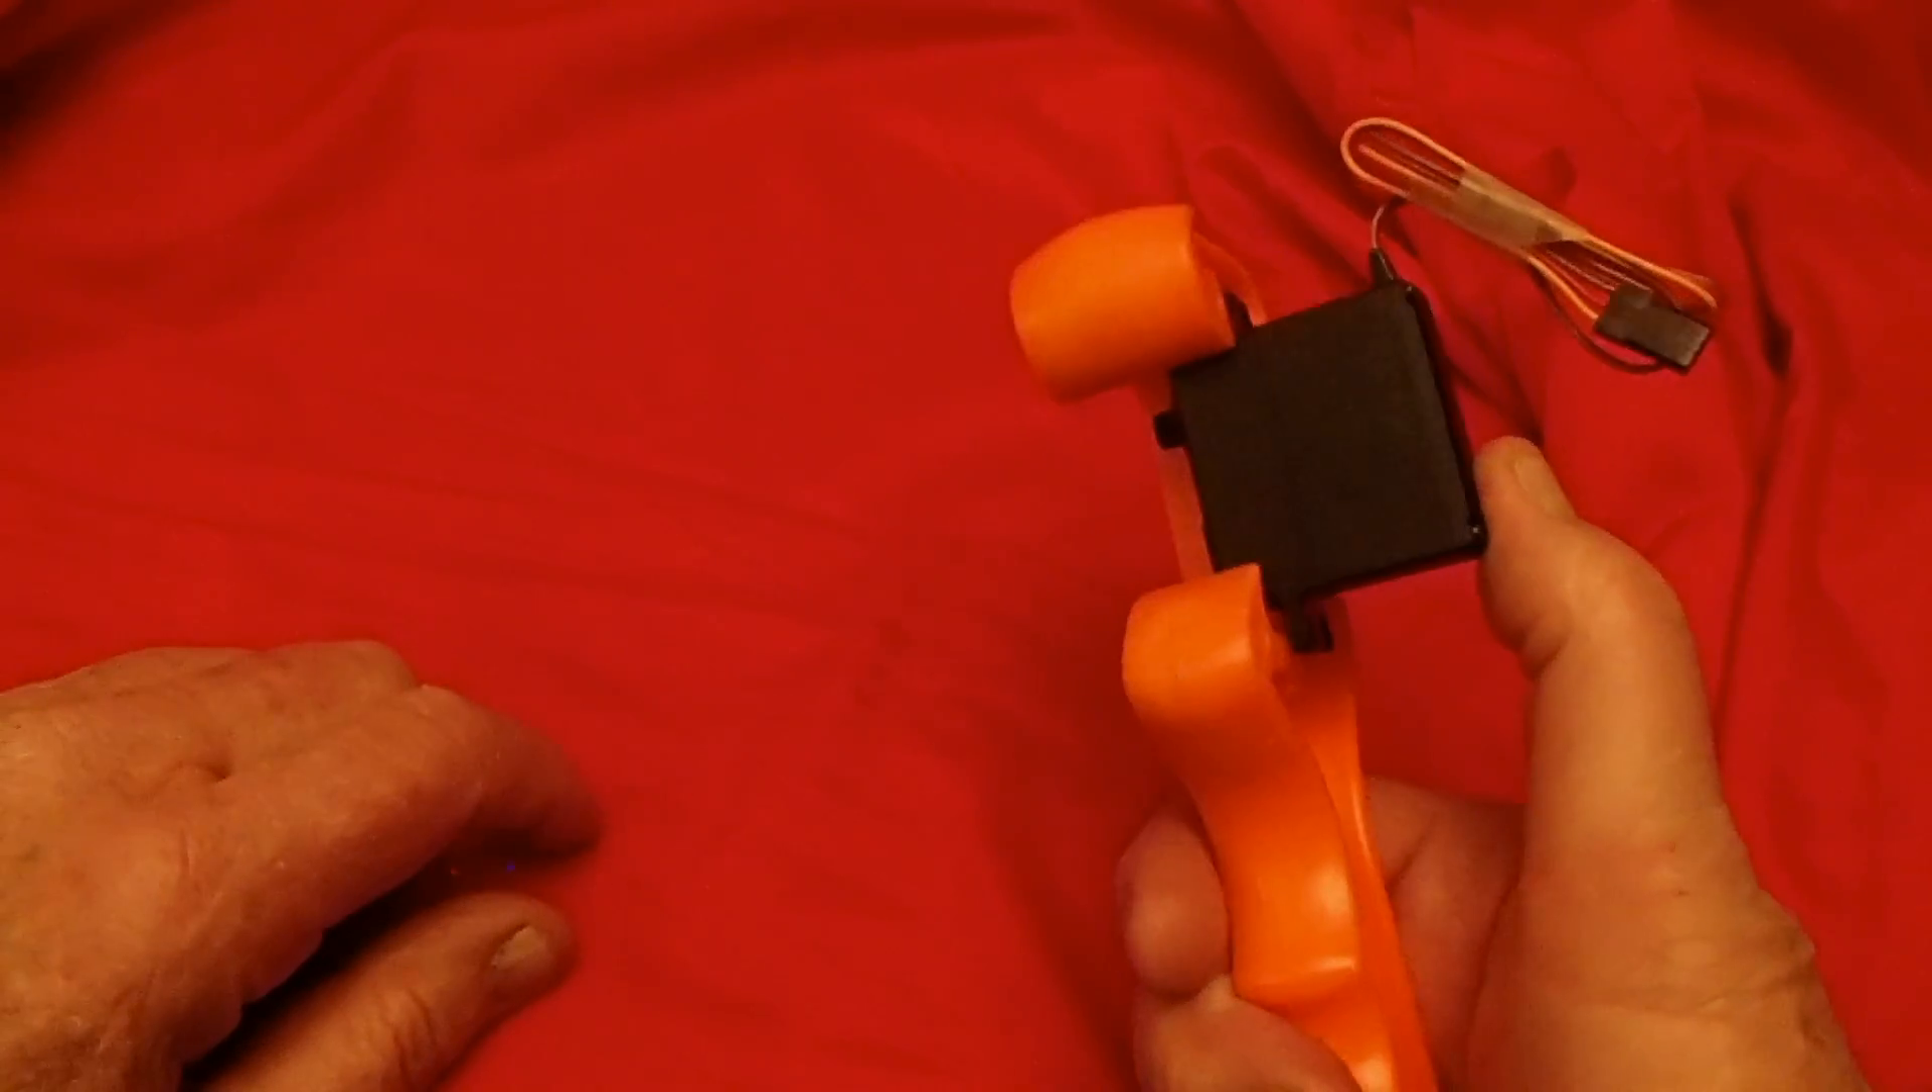The servo that I had picked out just perfectly fits in the head of the paint bucket lid popper.